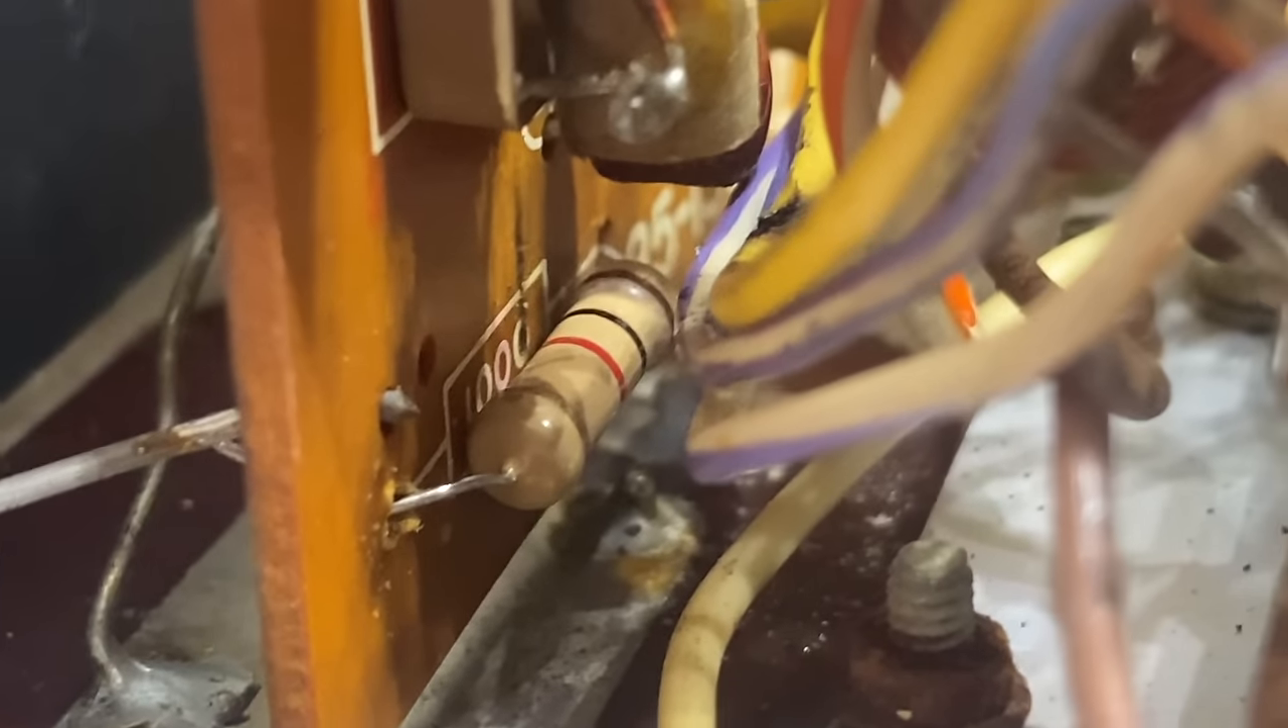I just installed this resistor because the one that was there before was partially burned up.